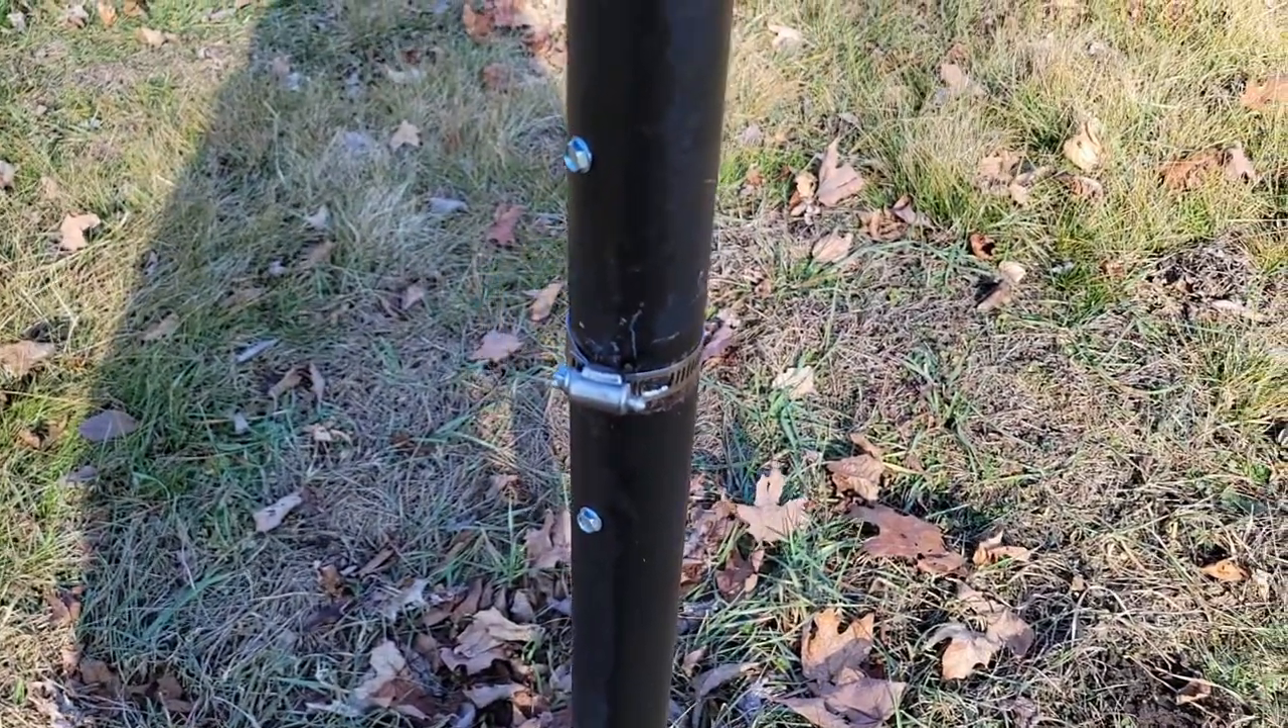And I also shot extra self-tapping screws in here so that it didn't rotate or lift up at all.